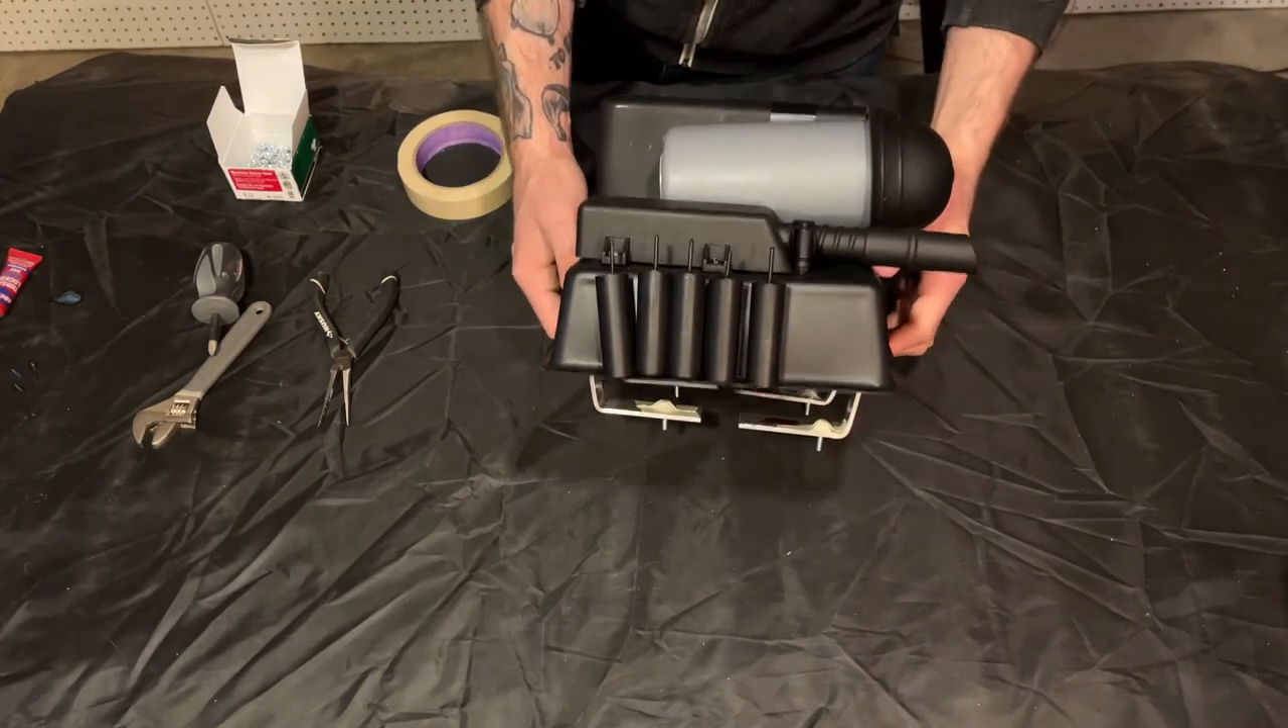And now we have our capacitors or shotgun shells attached.